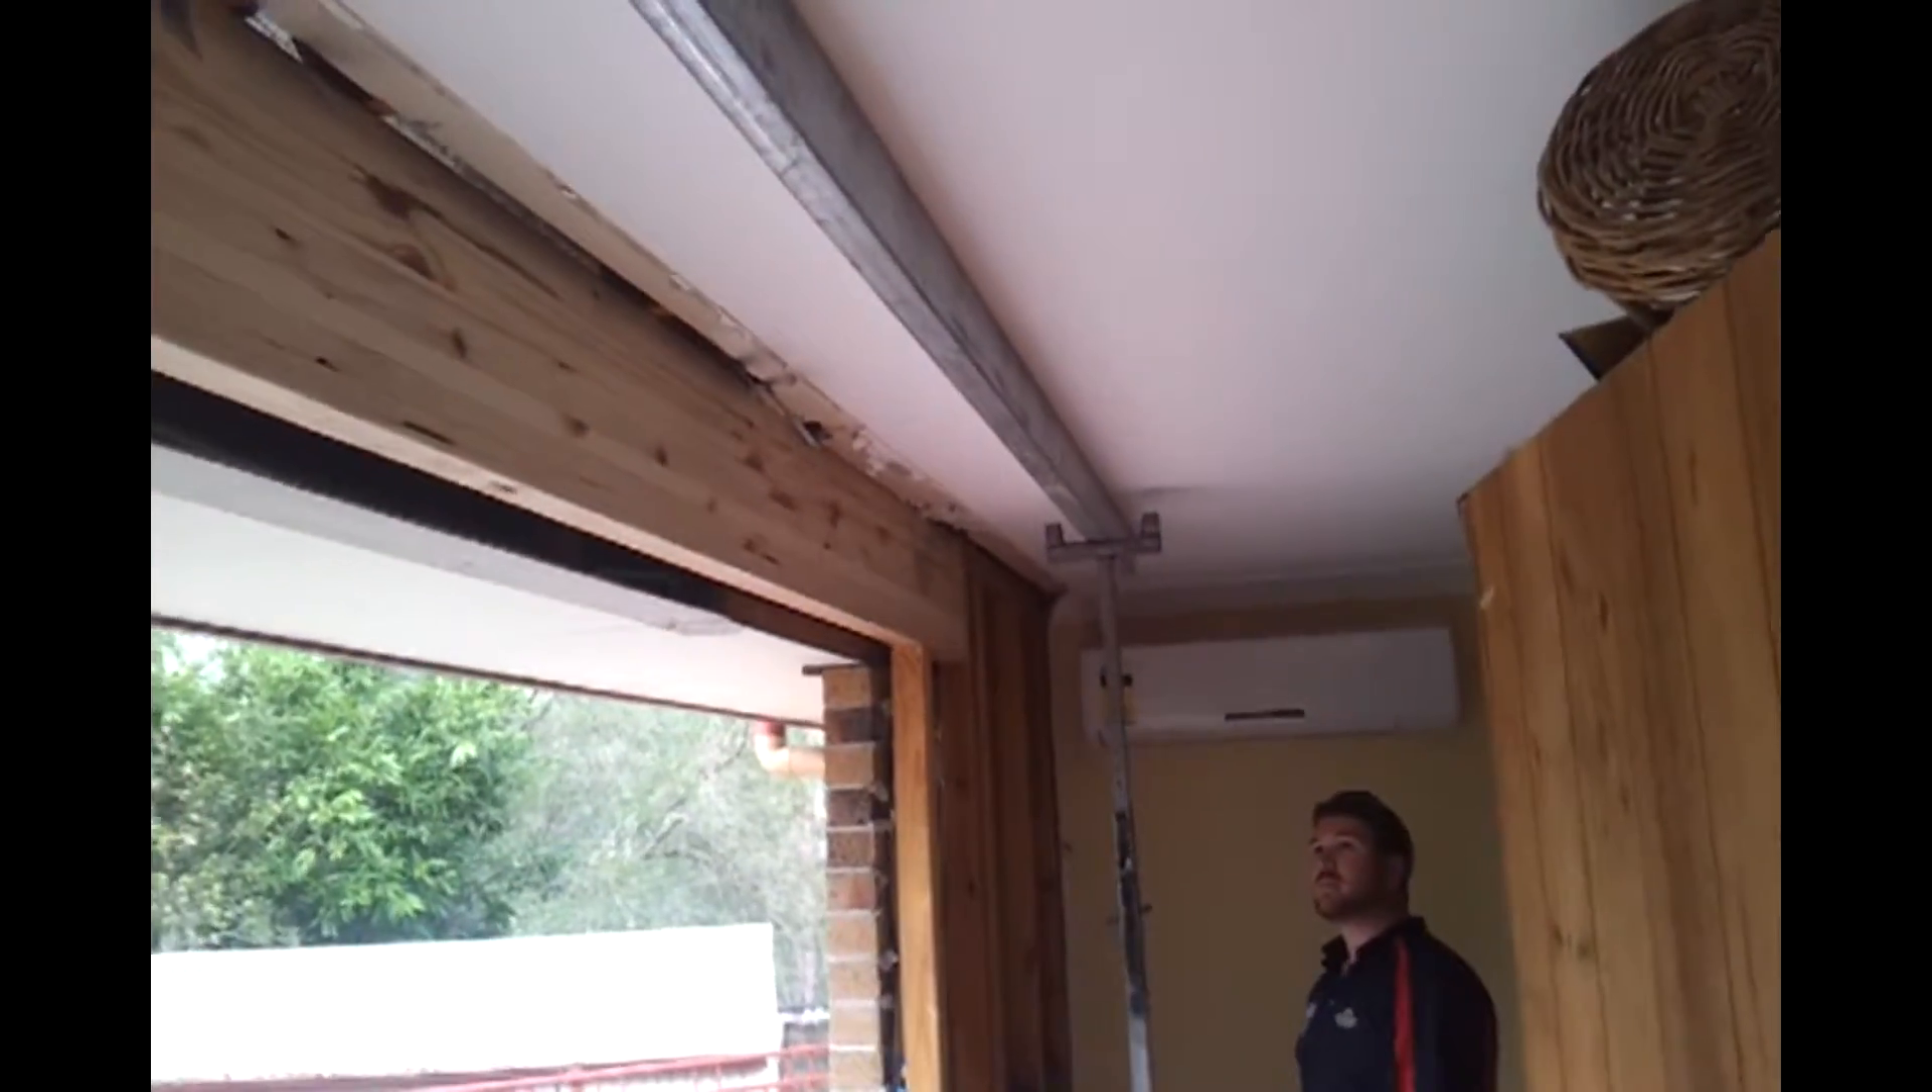We've ripped out all the bottom plate studs window heads all sorts and replaced it with a massive 300 mil beam.